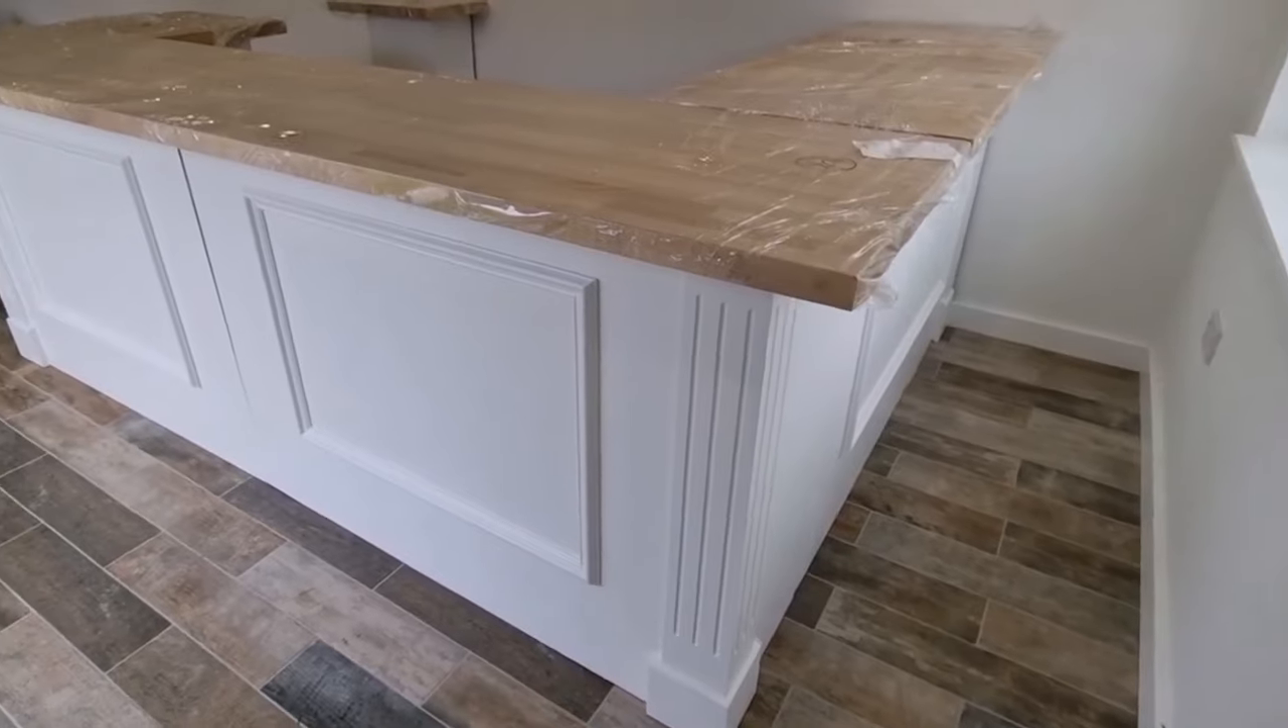This is the bar on its test fit with the oak top on and as you can see looking pretty good.